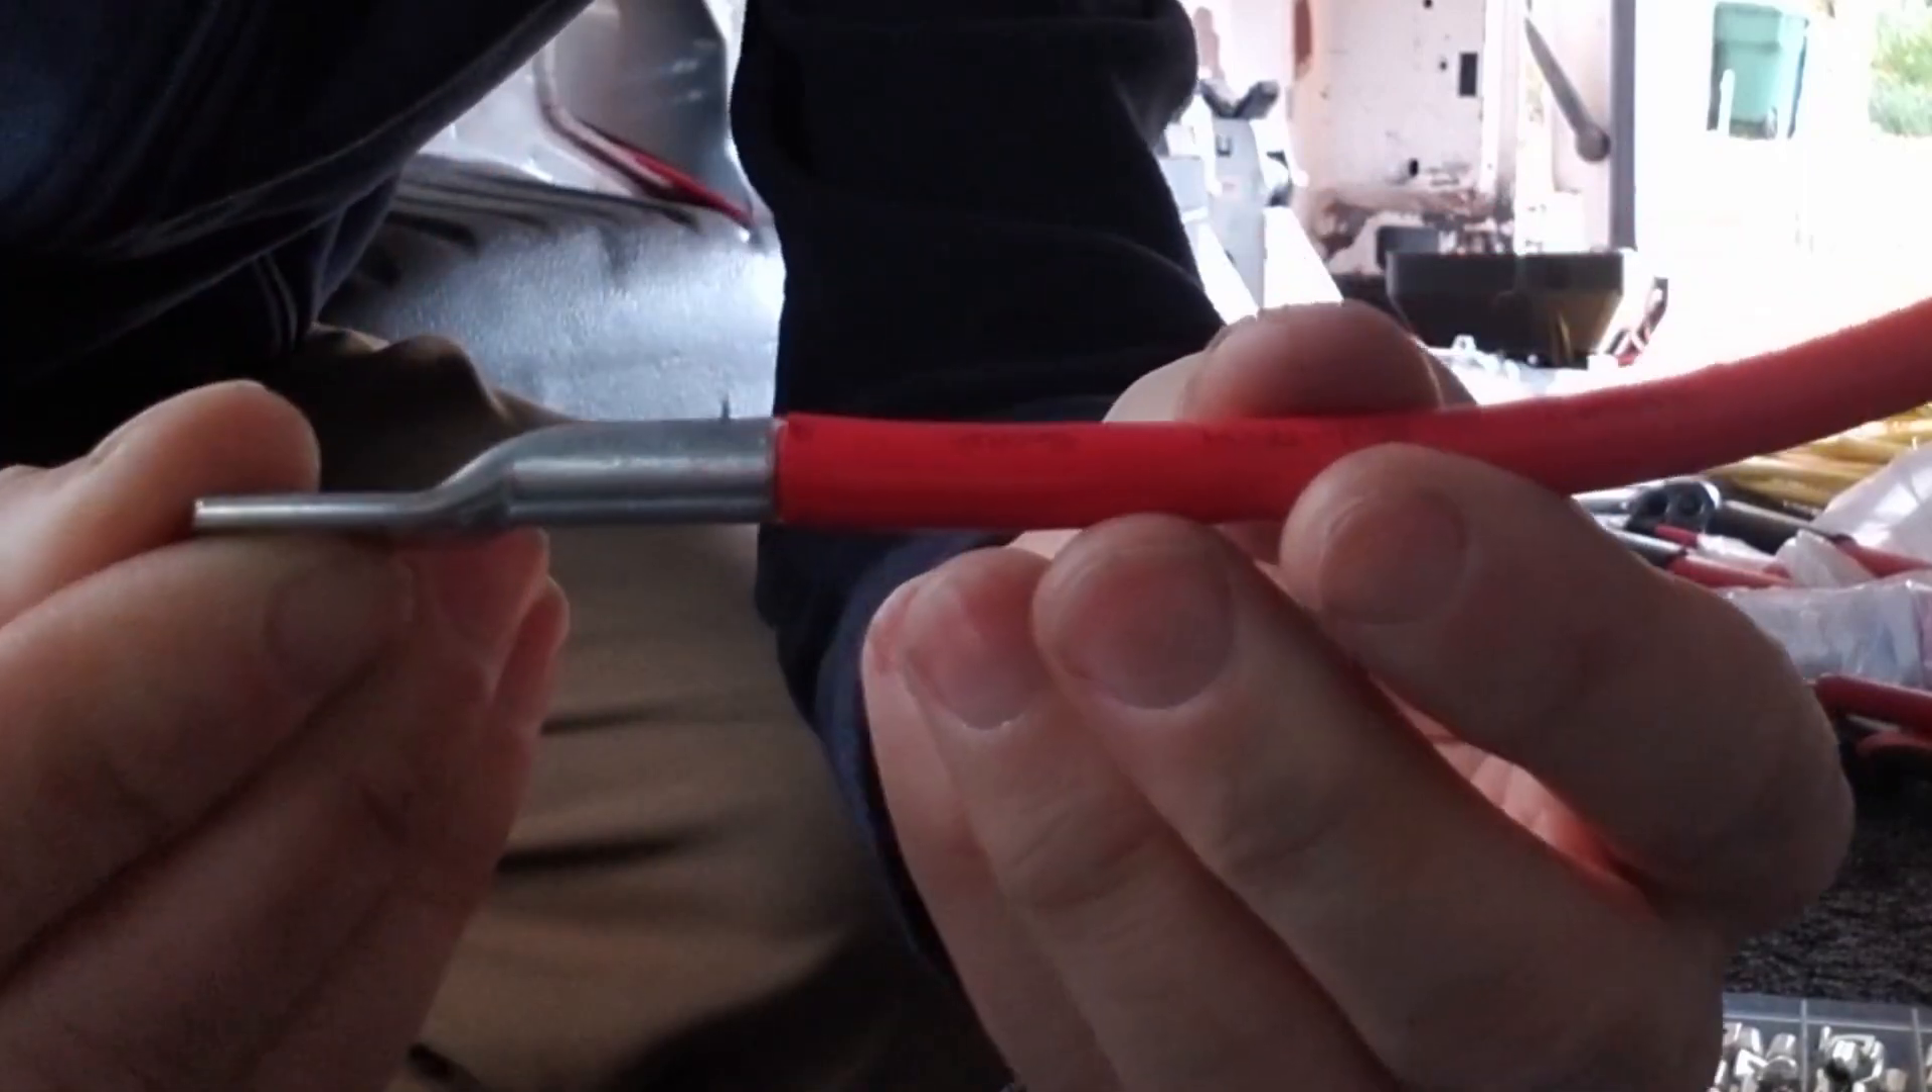We can see no gaps between the lug connector and the wire.